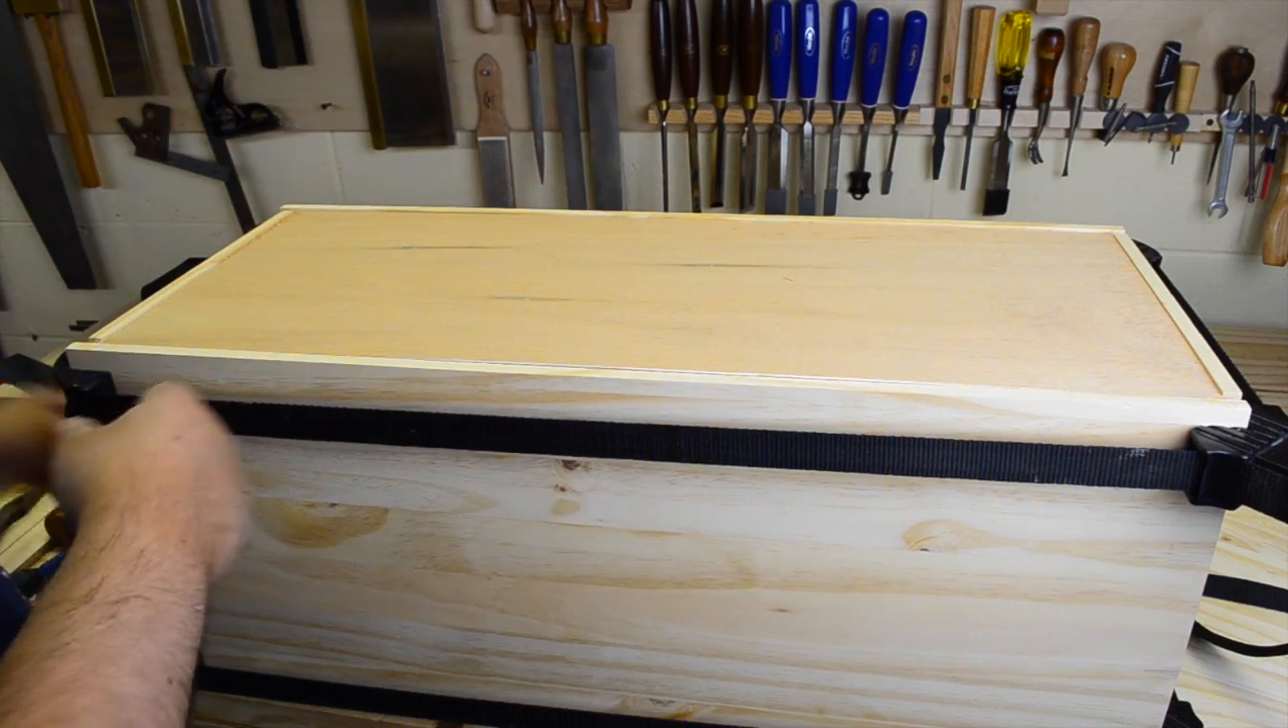In this case, I'm just using a quarter-inch piece of plywood for the back. And as you can see, just drop it right into position.